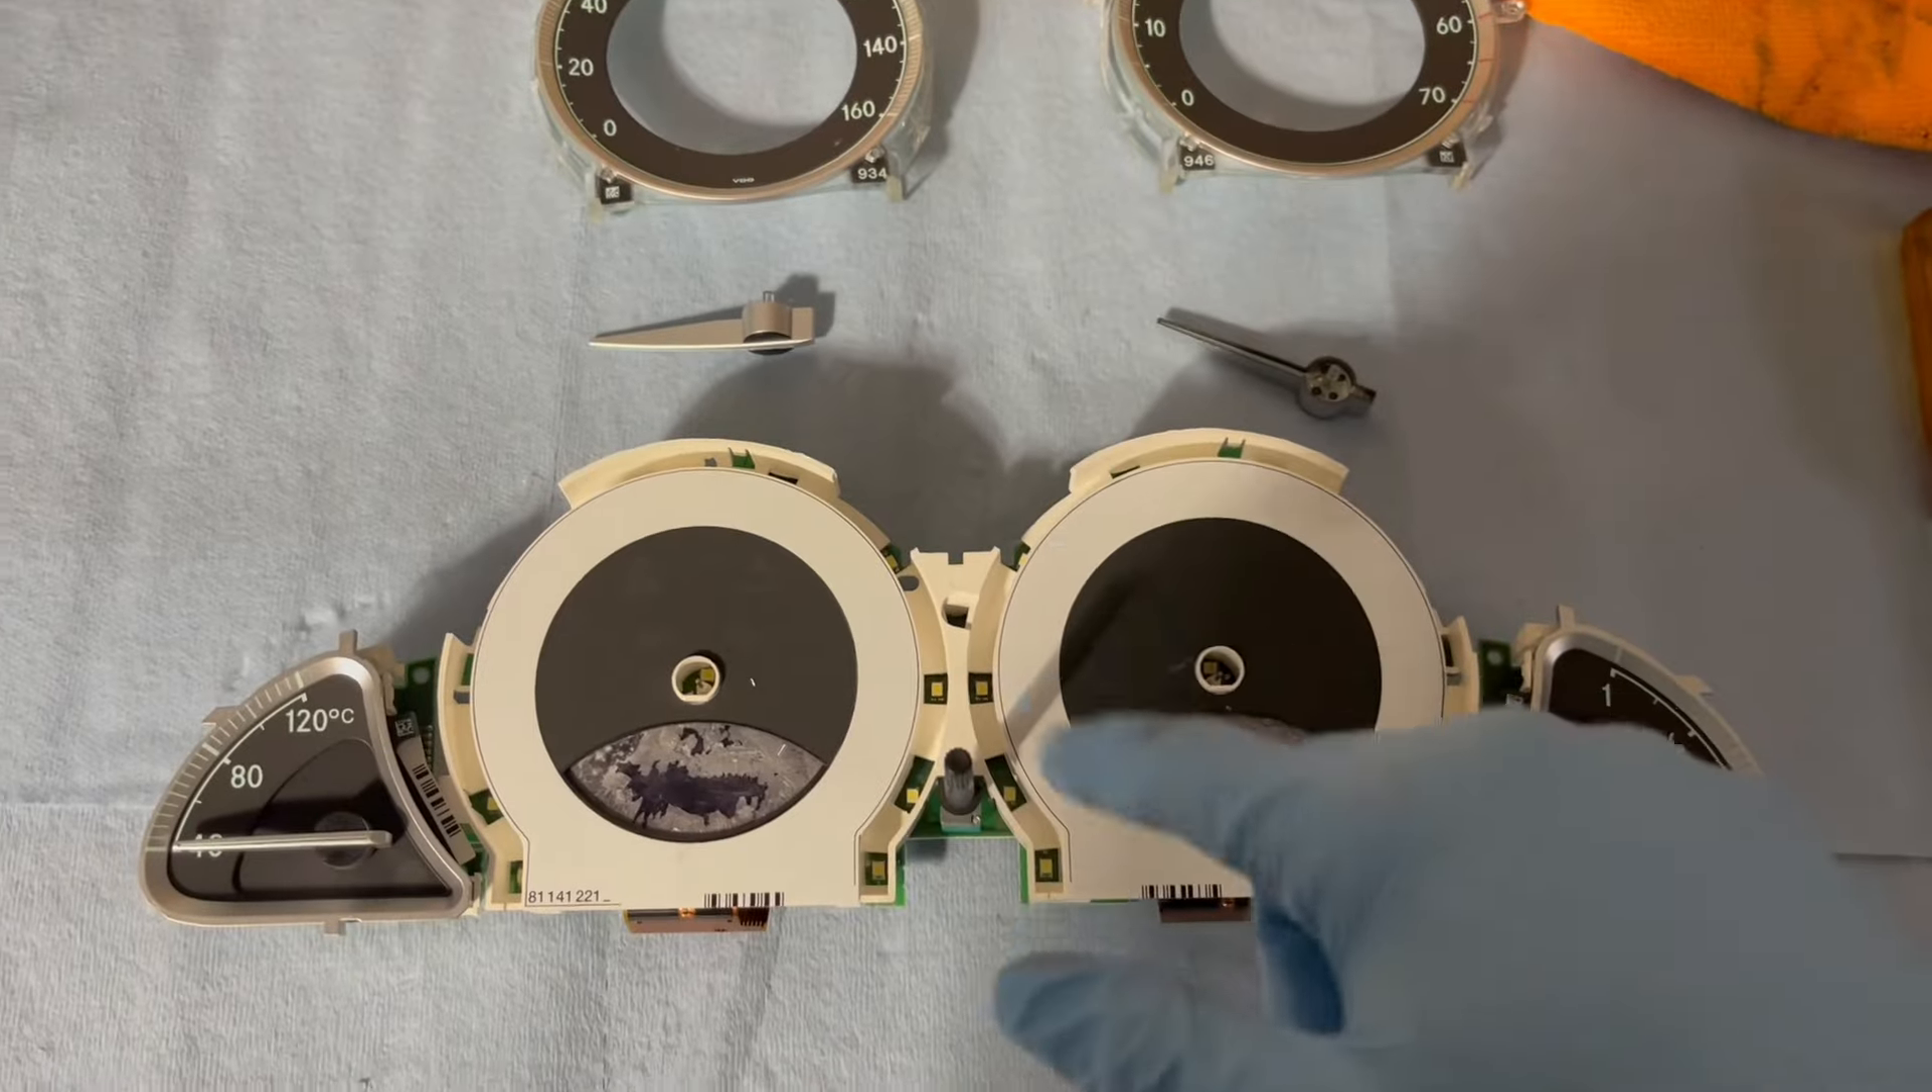All right, the overlays are removed.